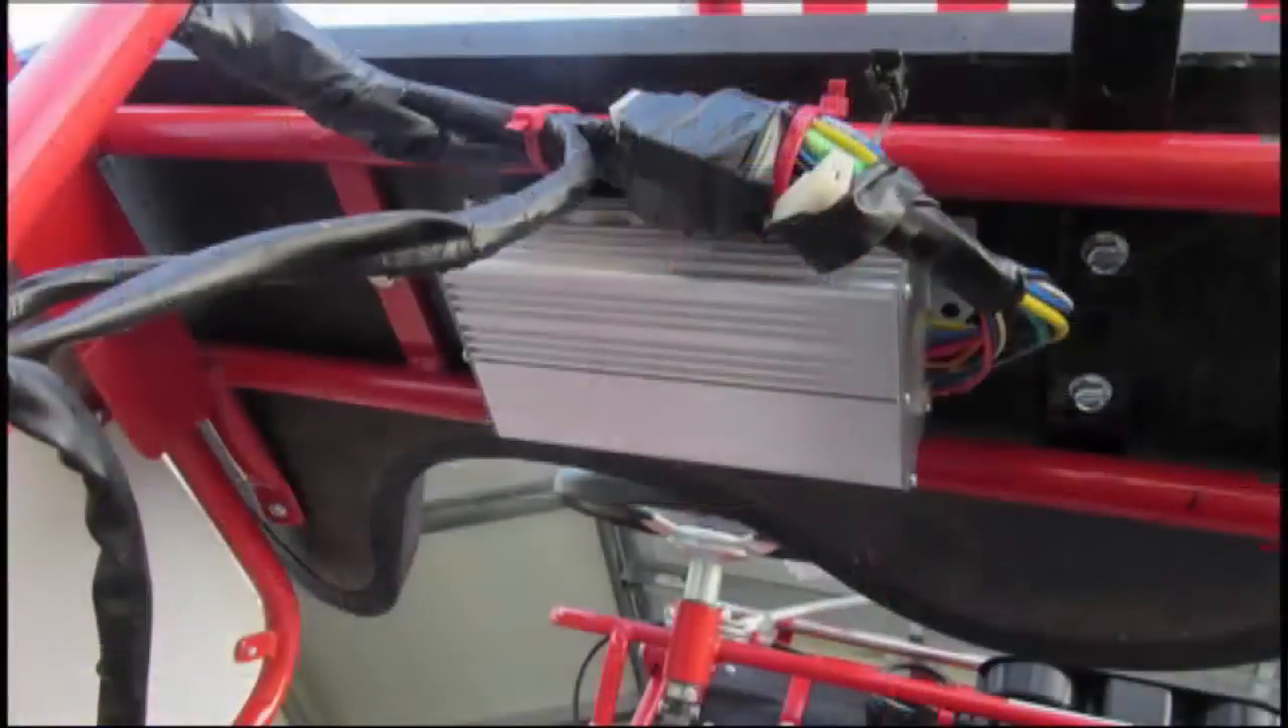I mounted the controller under the seat.